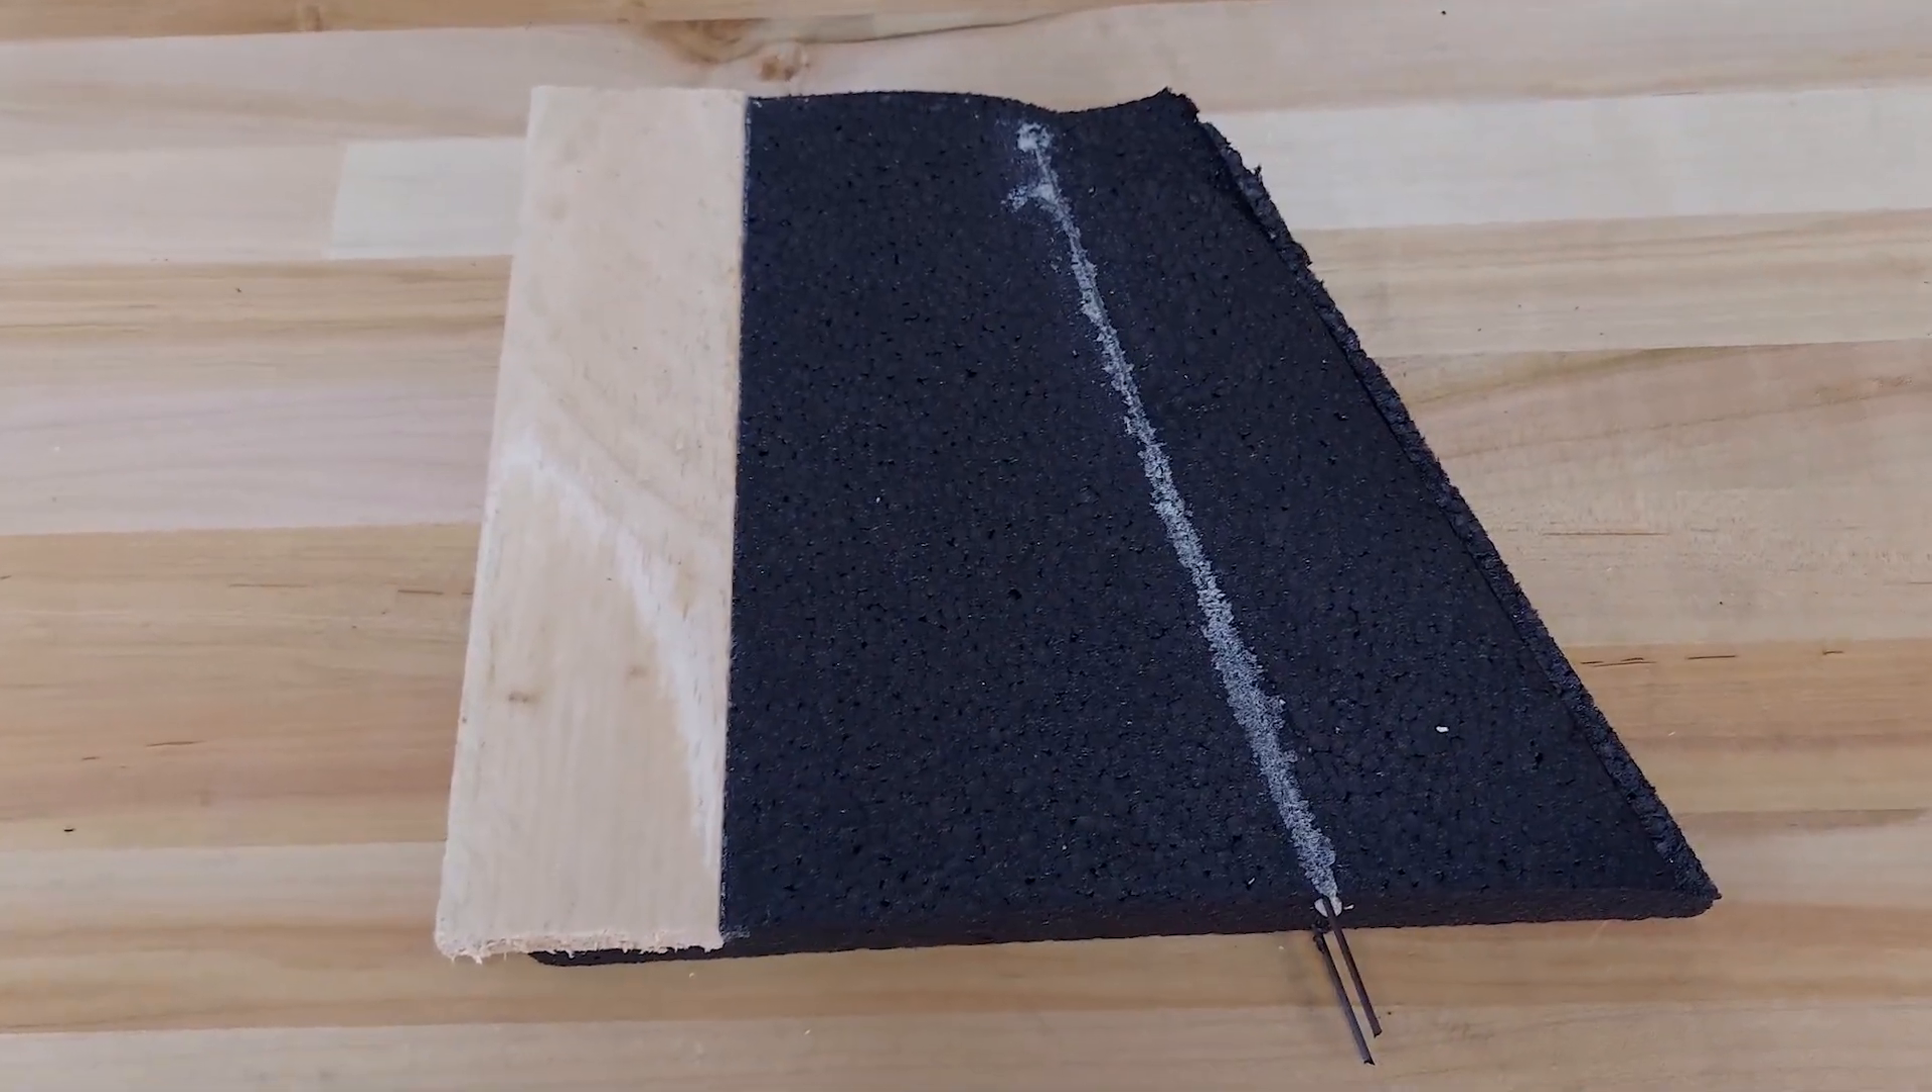You can see i've got the spars embedded now with gorilla glue.